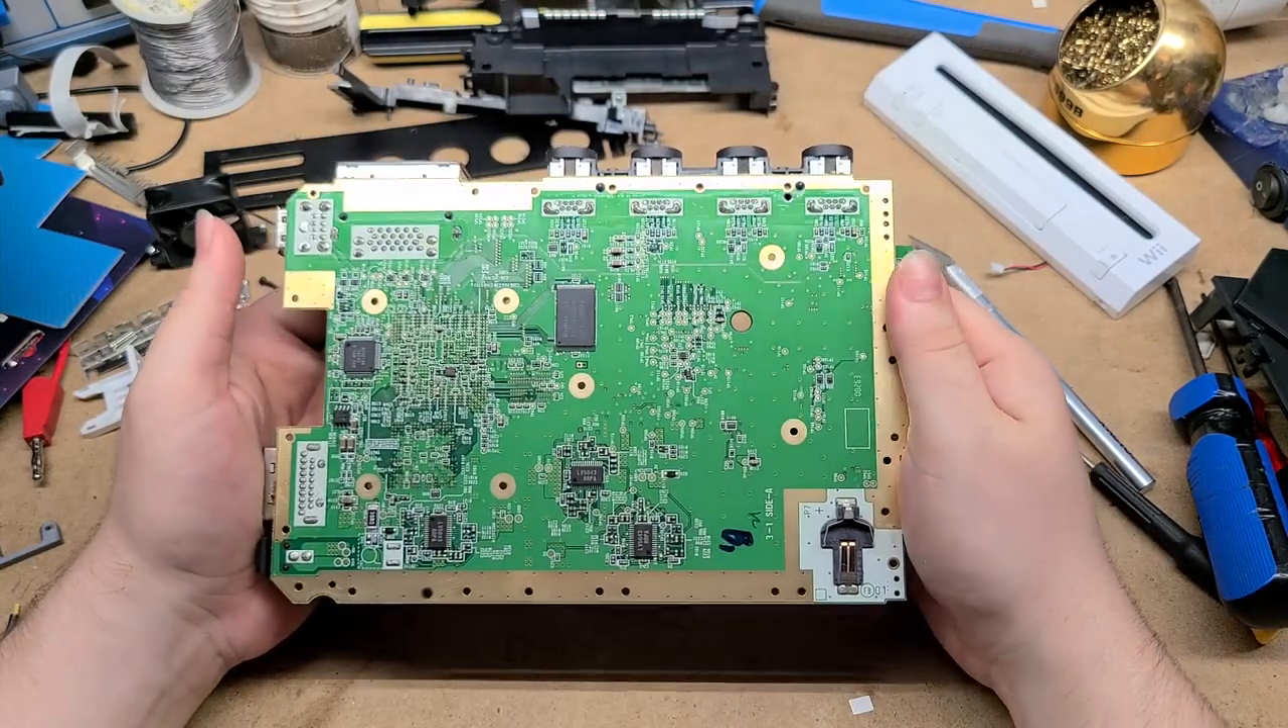So we are just left with the board.